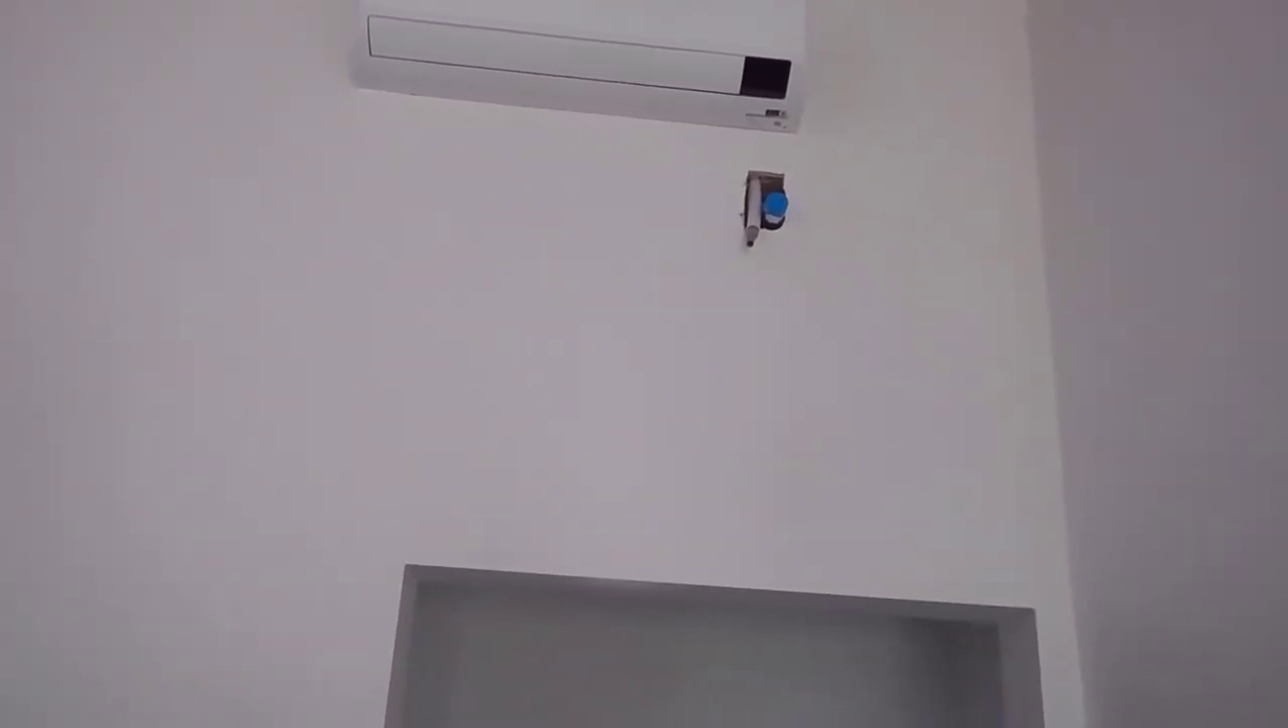Yesterday we had the HVAC folks in and we now have a mini split here, a fairly large one with the drain that is not complete yet.